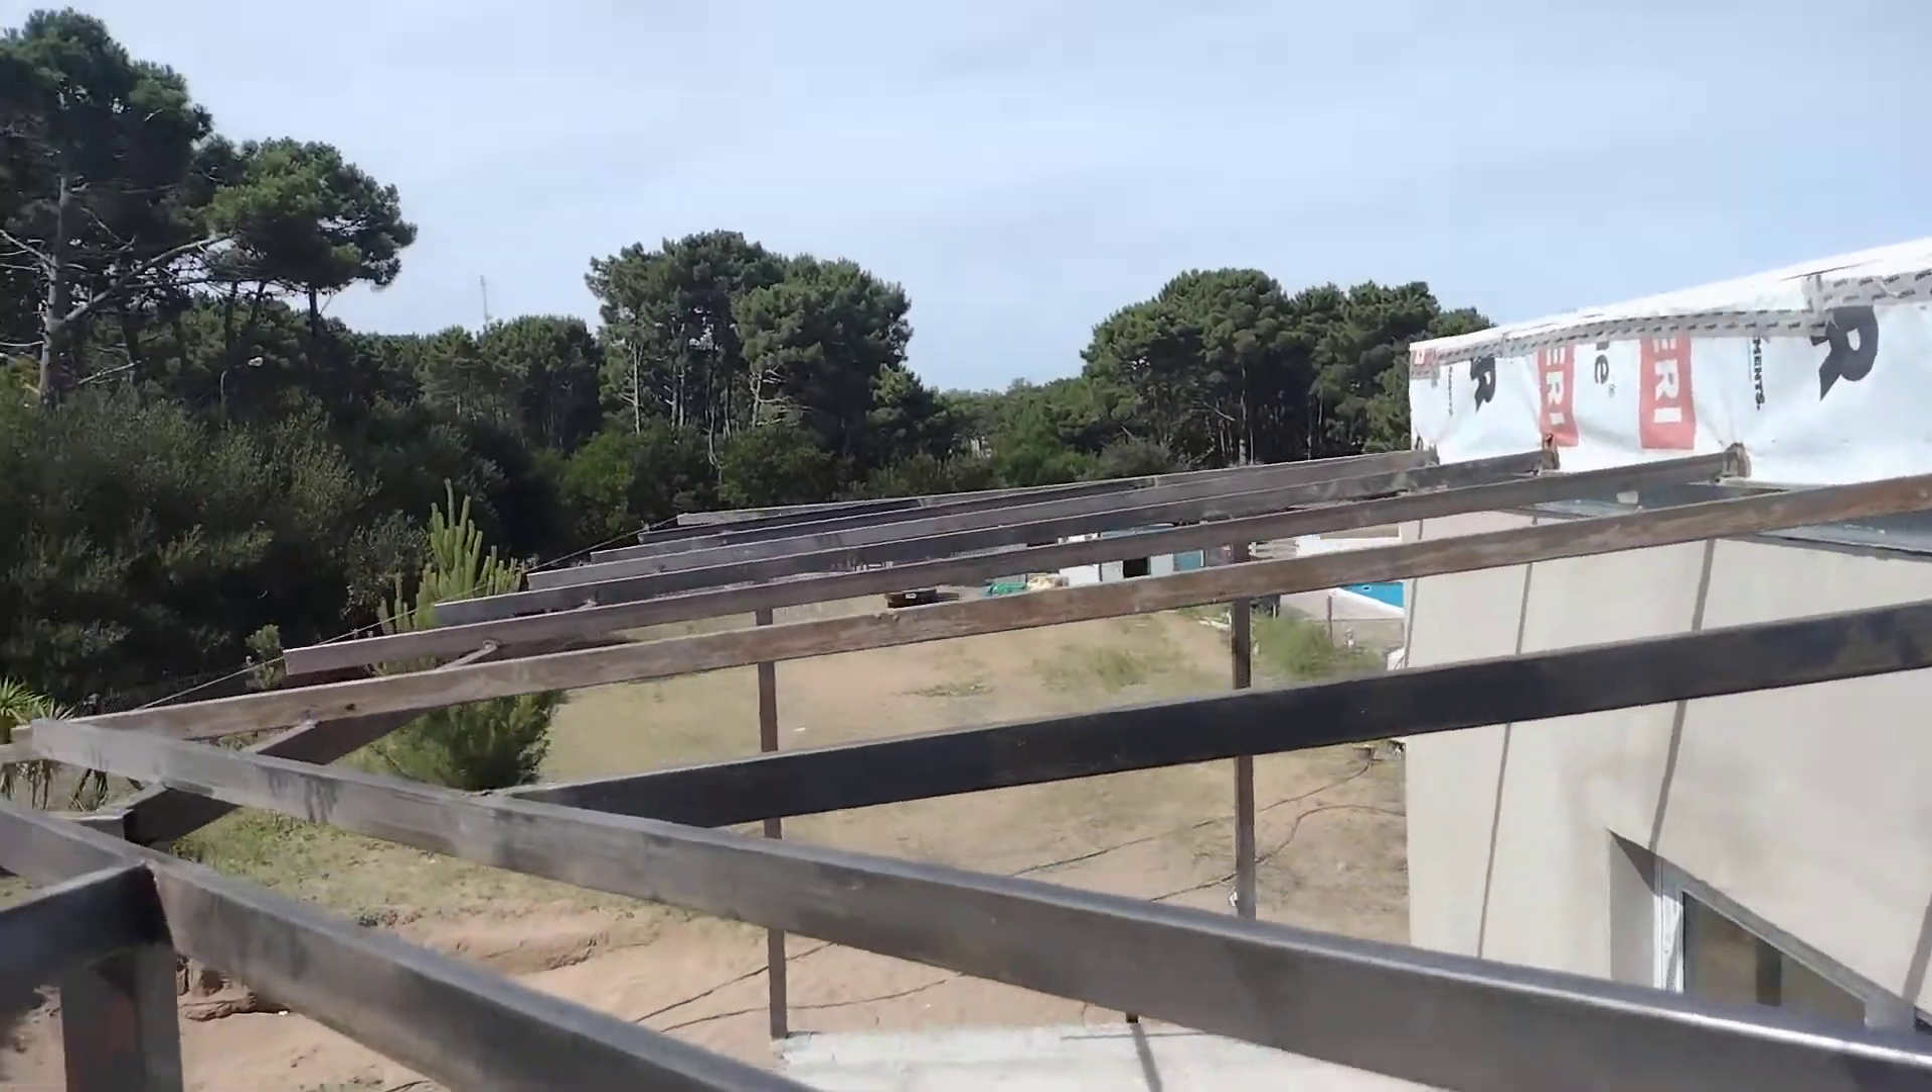Tenemos la perfilería del techo. Ya colocada.